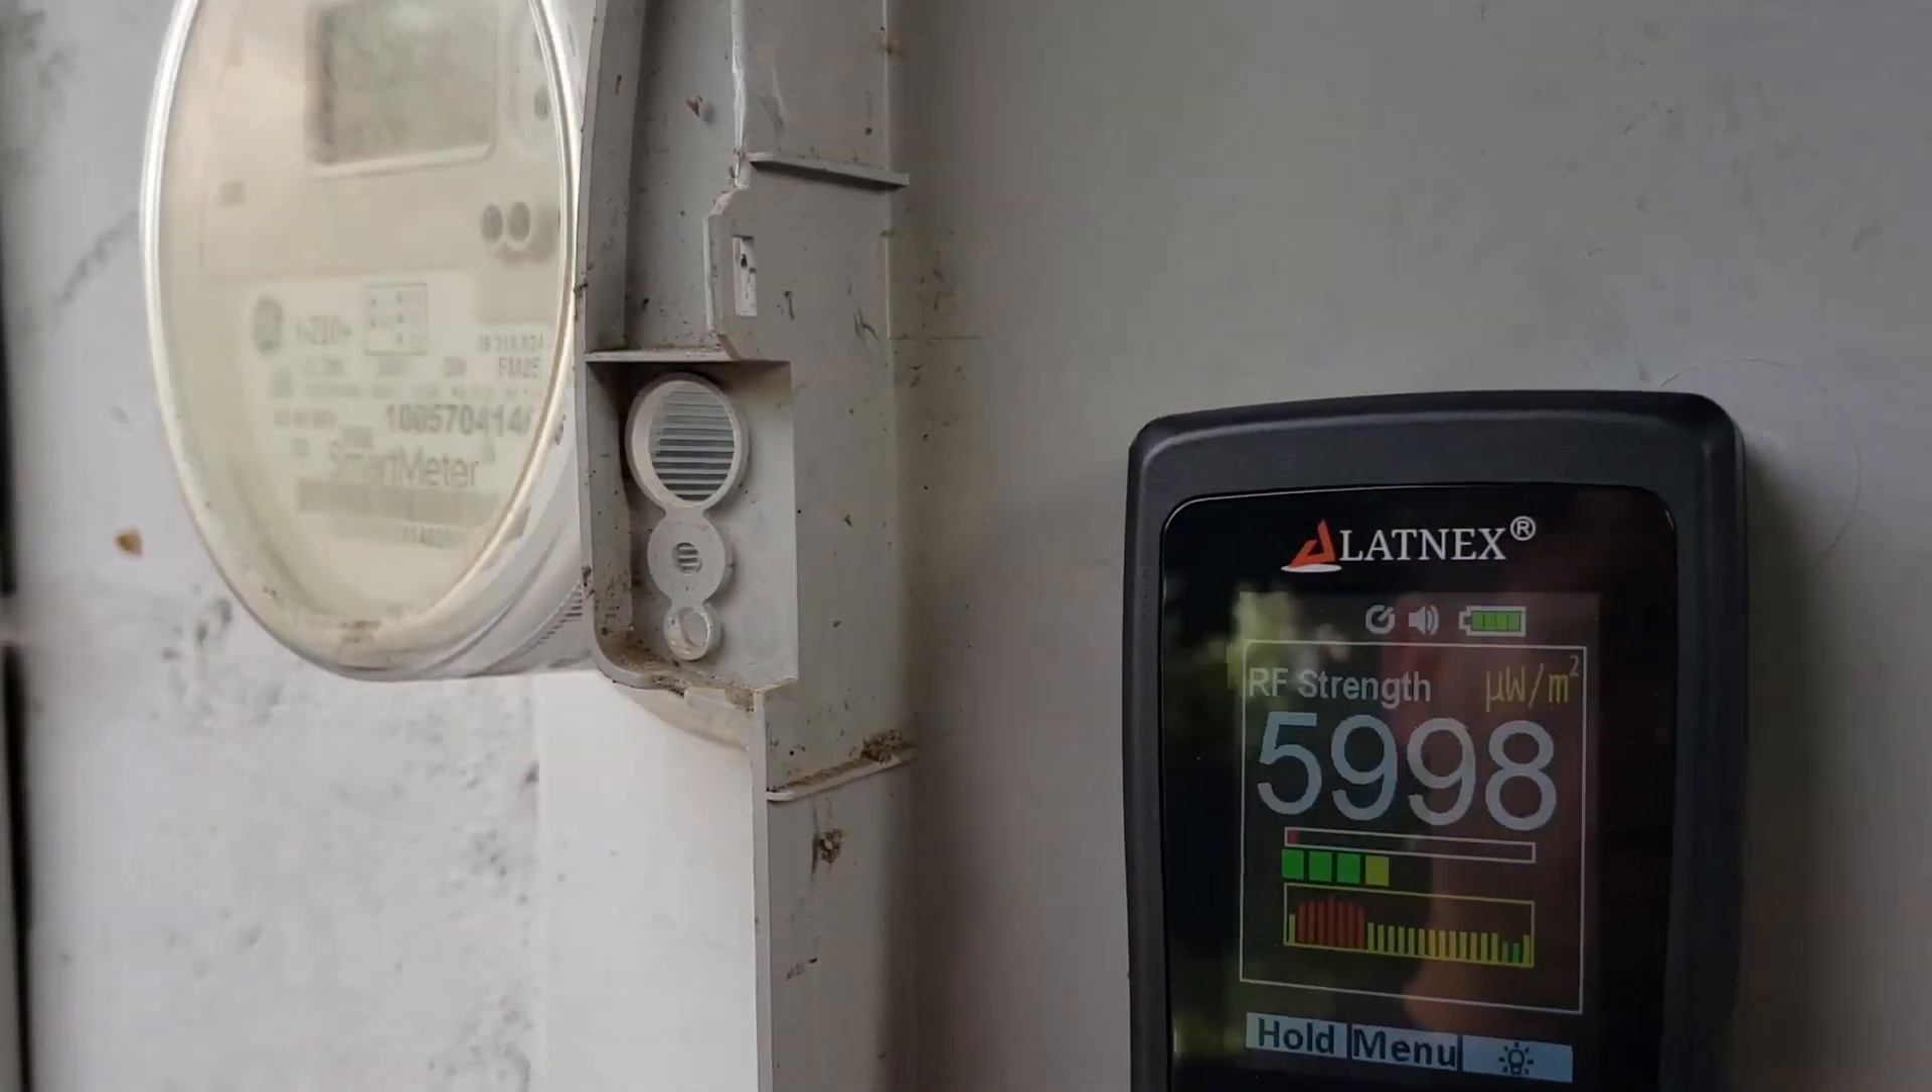This meter does not currently have the shield on it.